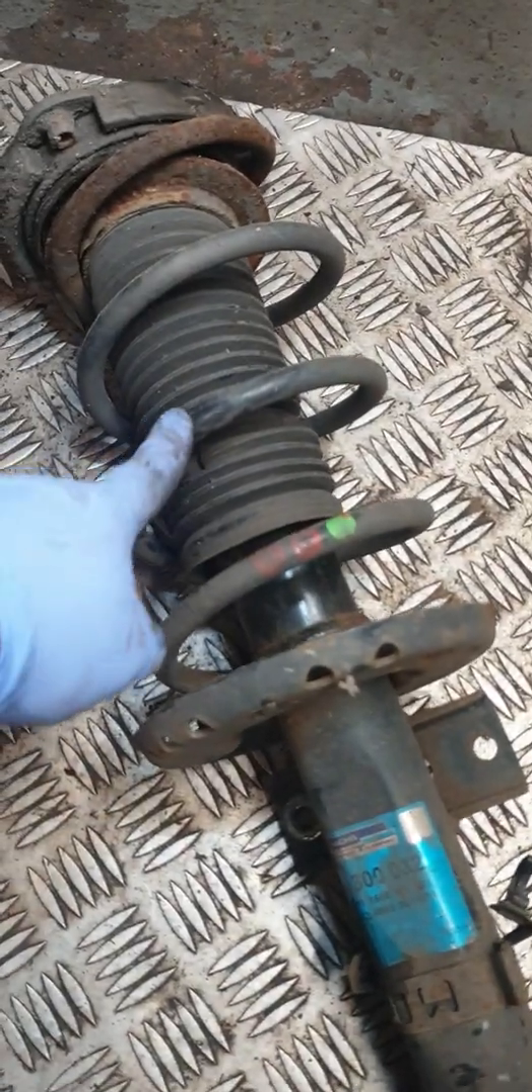Okay so now you can see the strut out of the vehicle and what we're going to do just keep an eye for the next video is we're going to remove this spring and replace it of the McPherson strut.